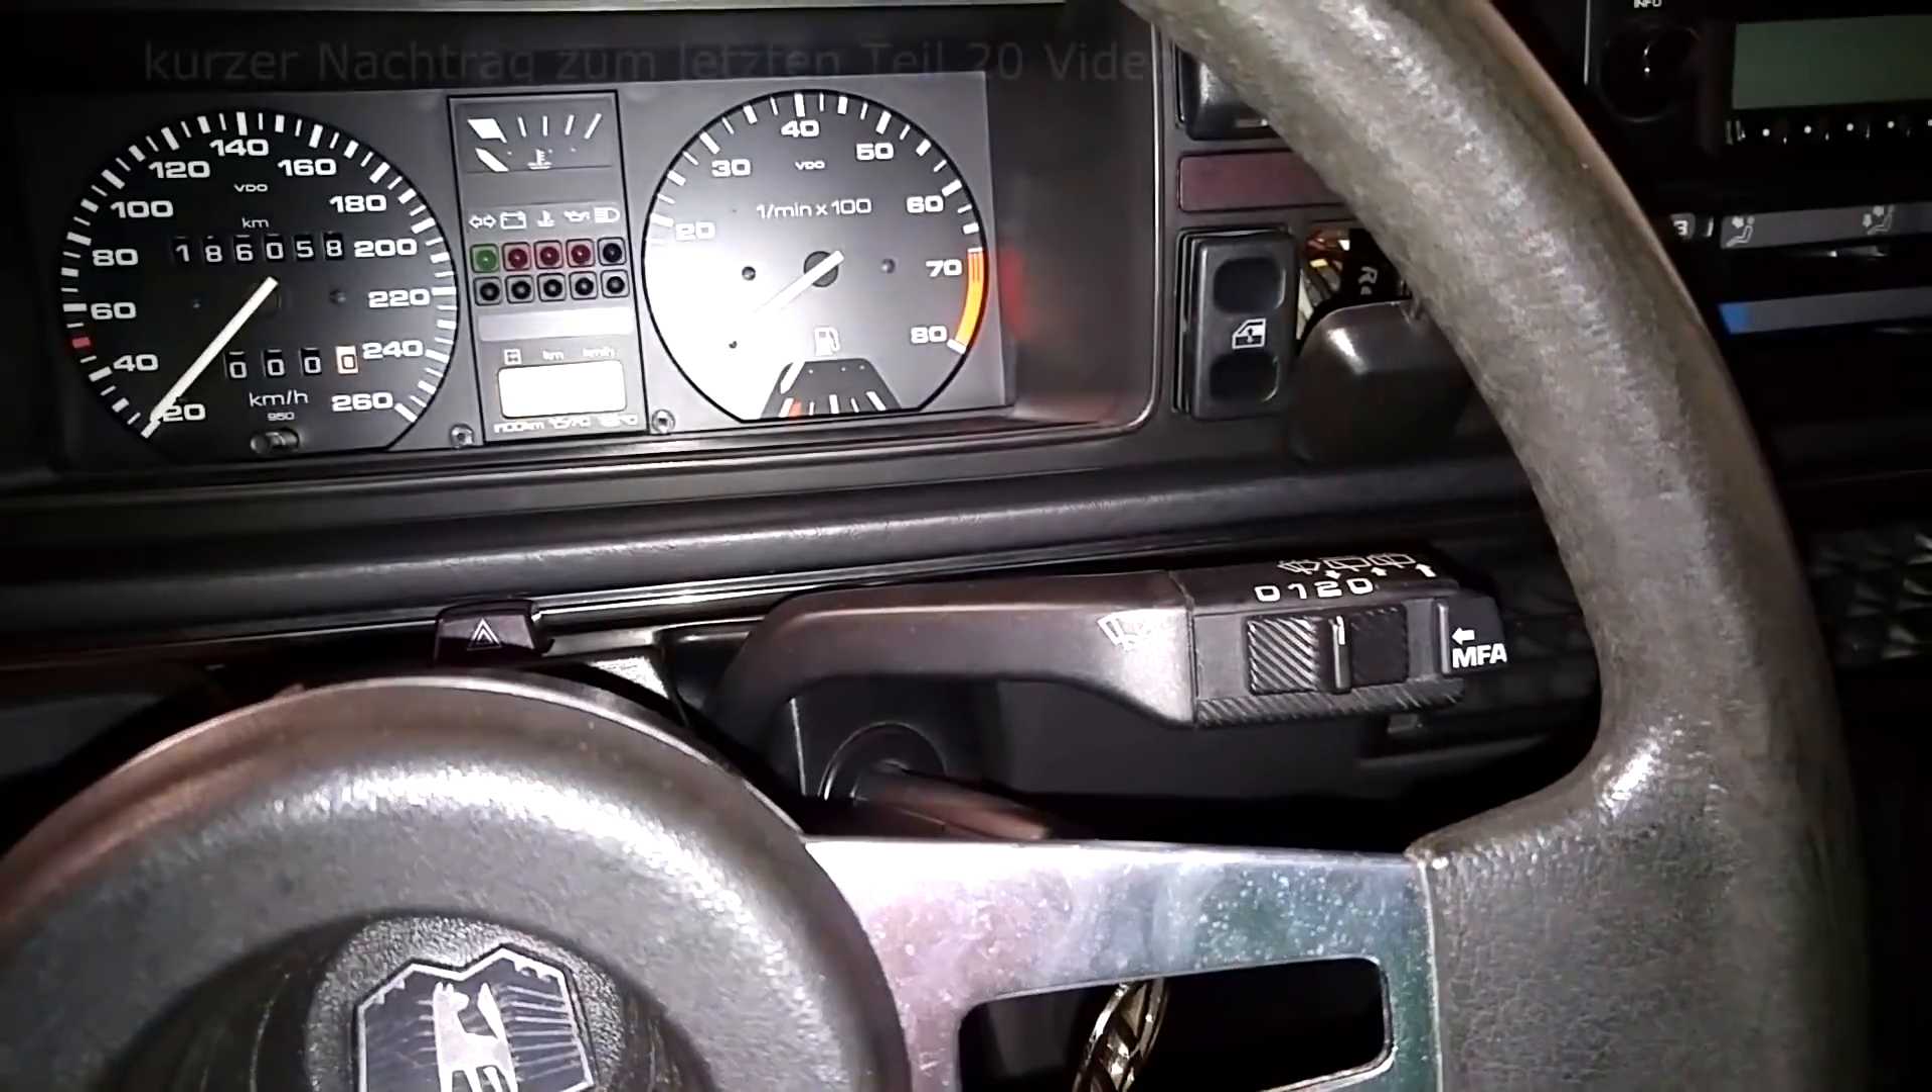Servus leute der mfa hebel ist dann auch montiert.